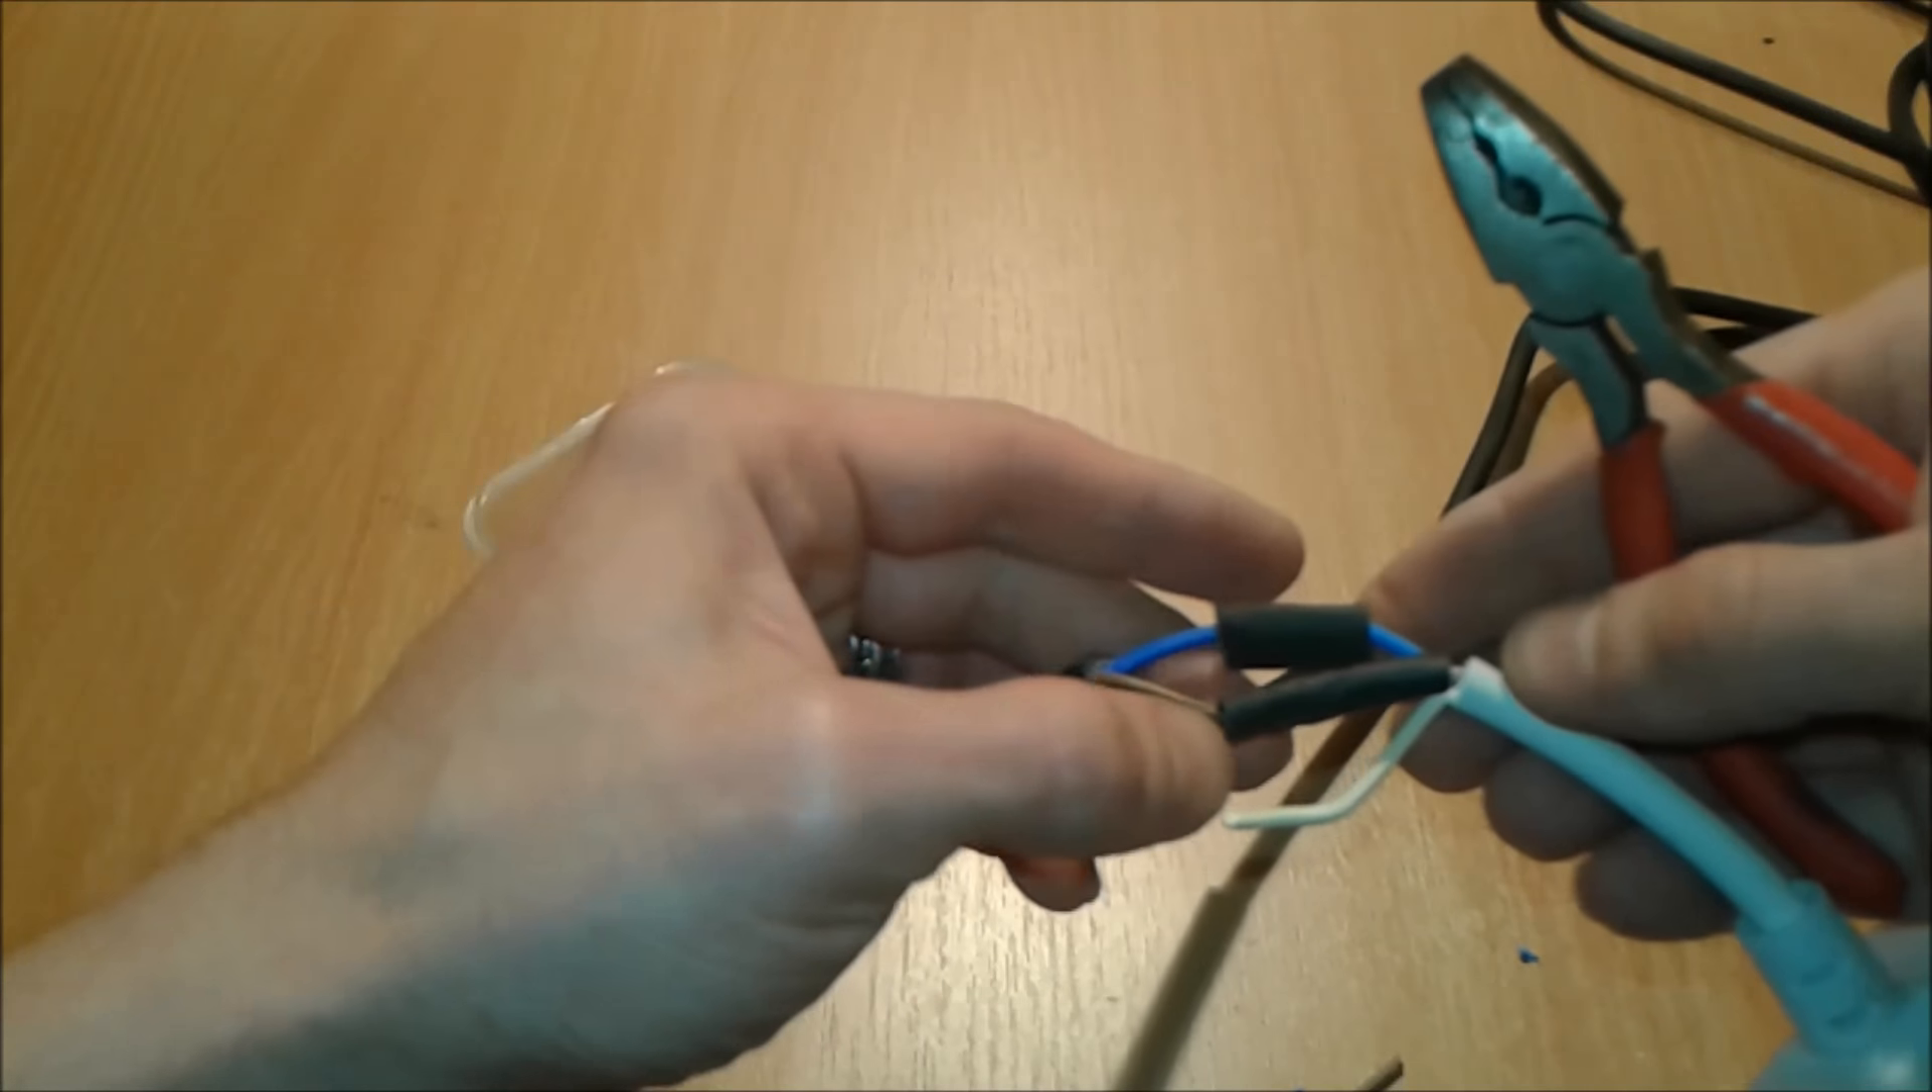Okay so we have isolated the wires.